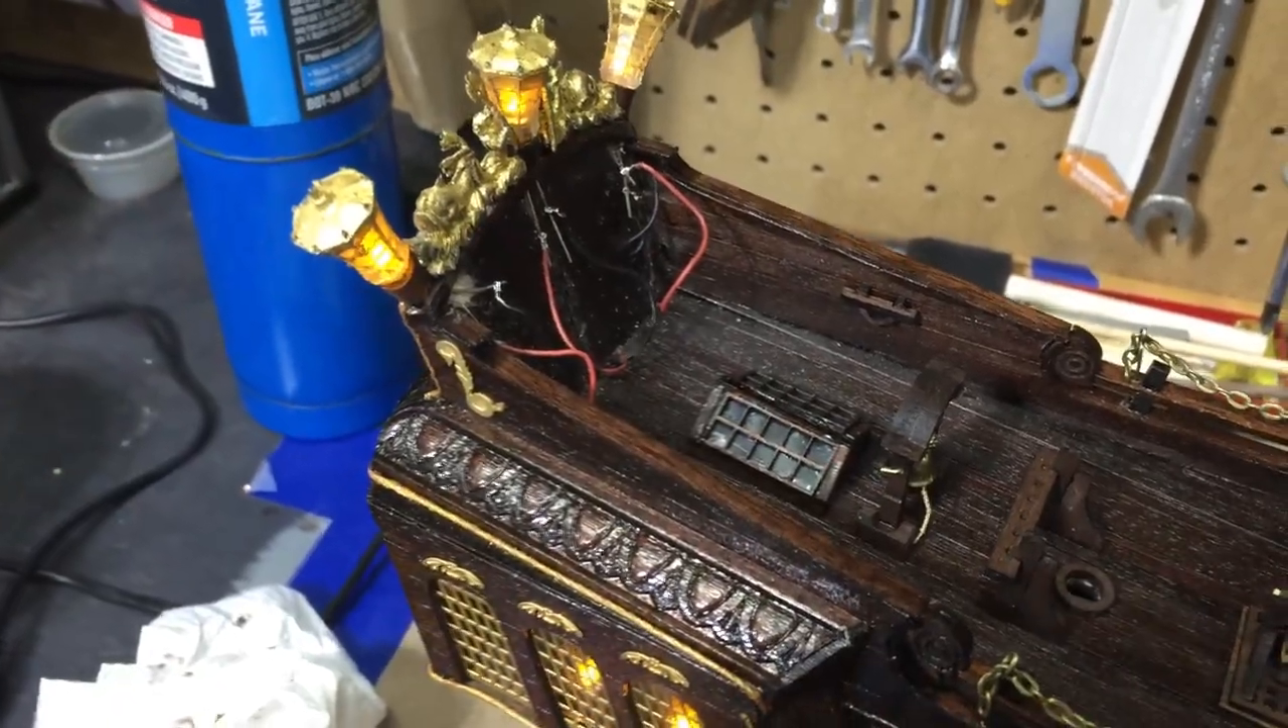And as I've already said I have the lights in place still have to finish the covering for the wiring.